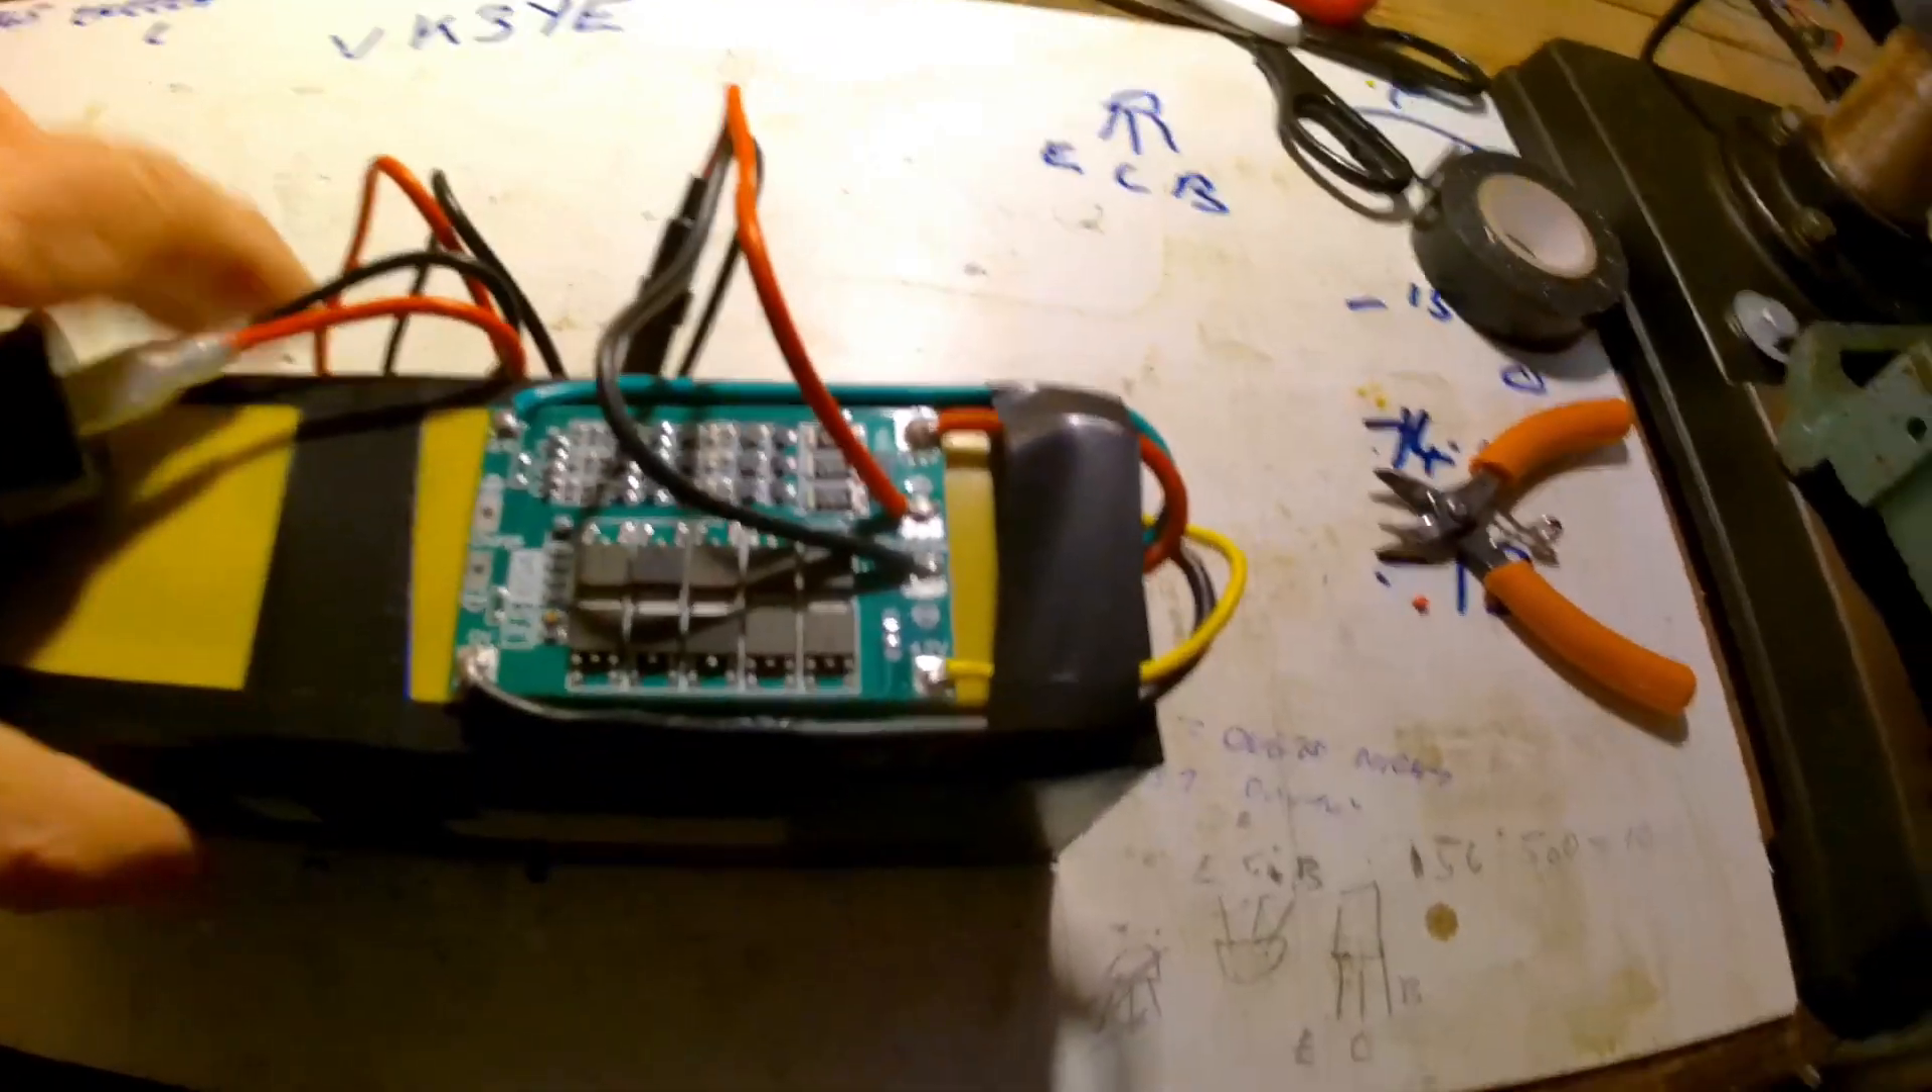Yep well most of the wires are on now under the battery pack for the BMS battery management system.